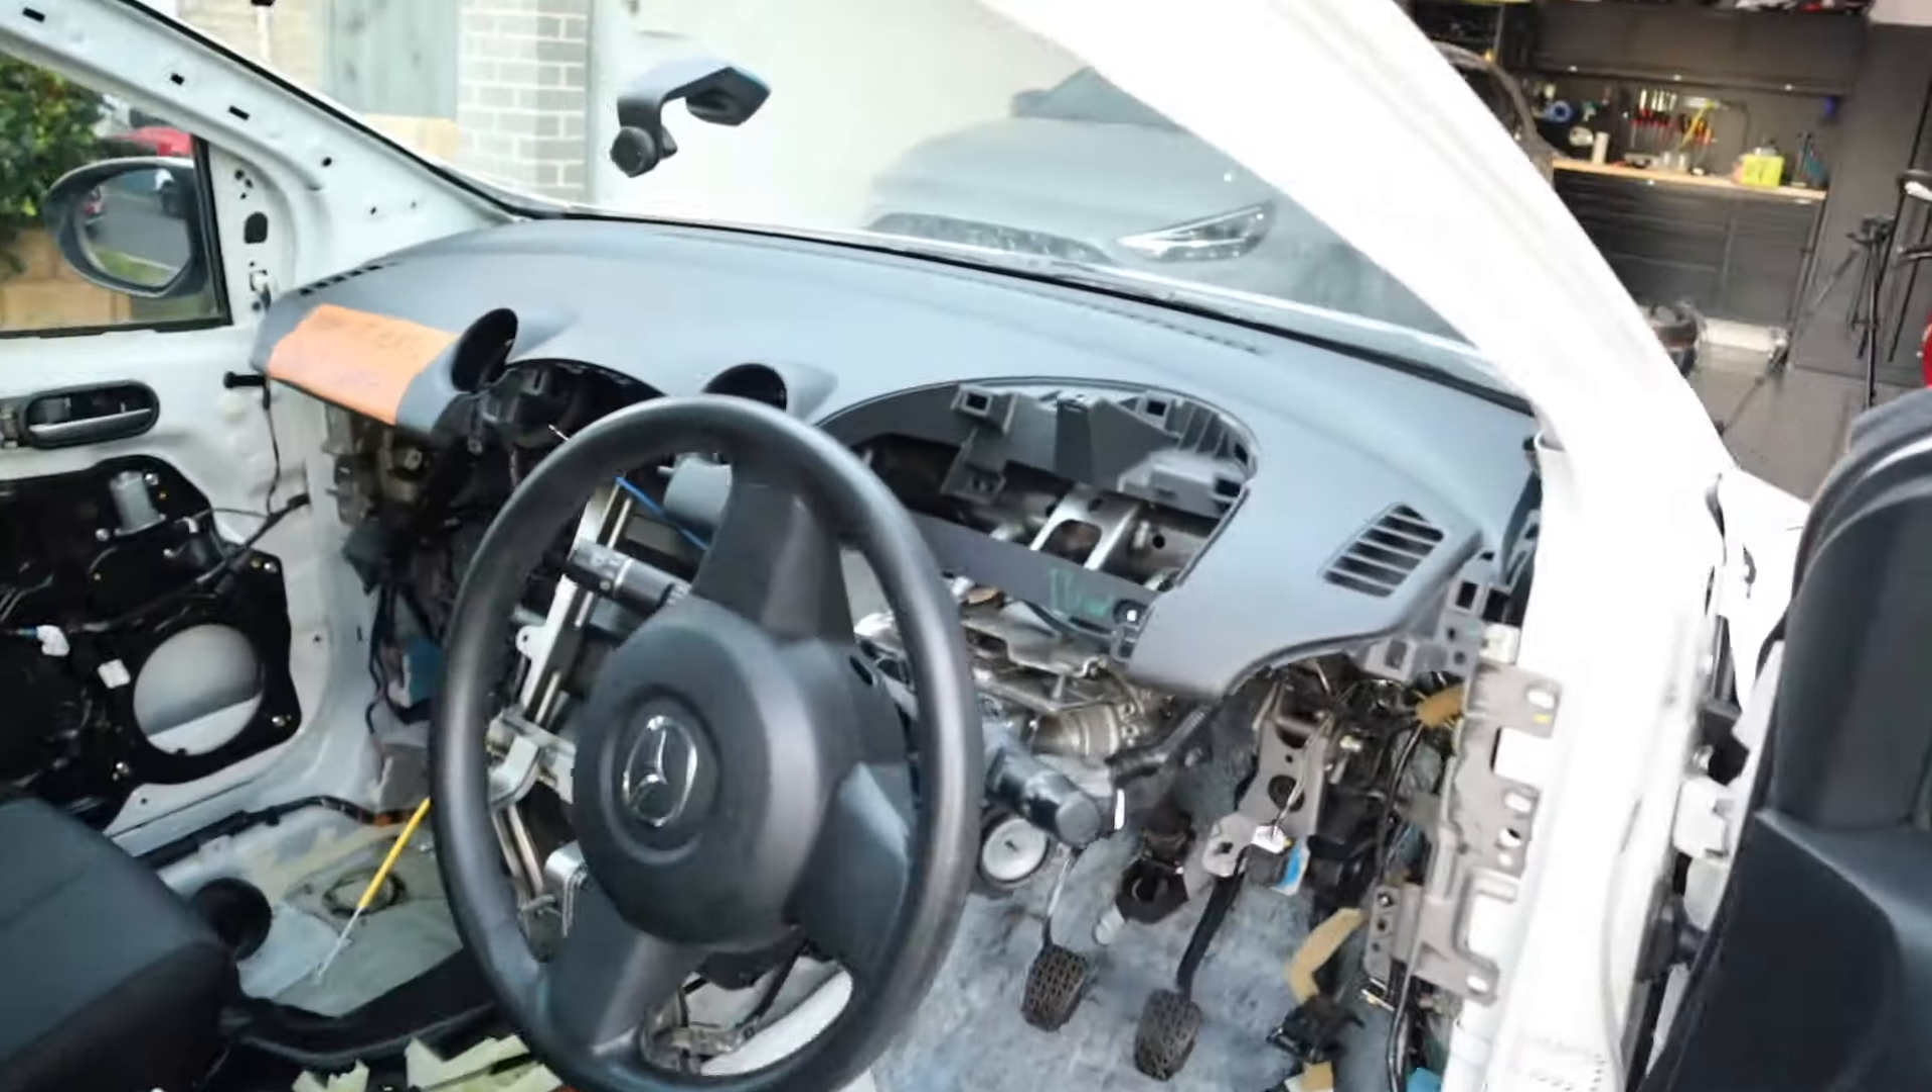We haven't removed the dash yet. We've gotten the majority of it off.